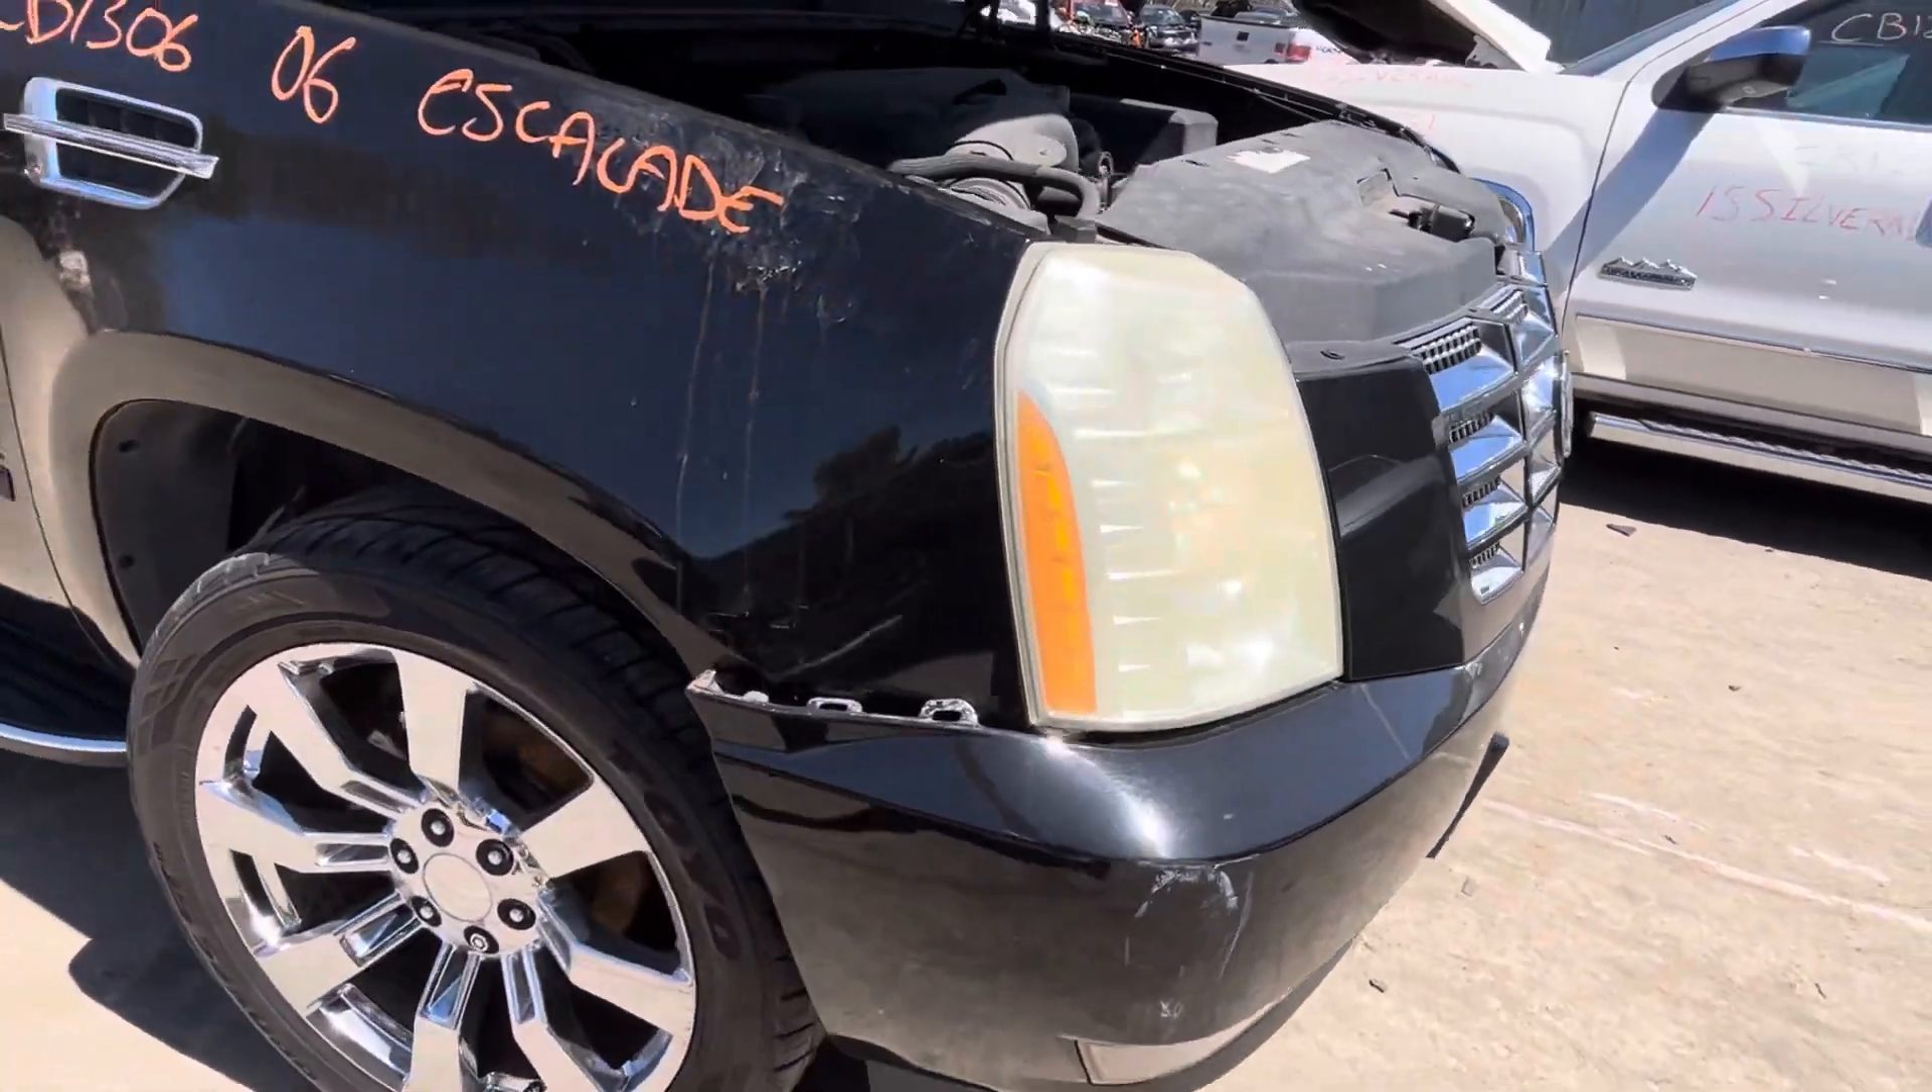Bumper's just sticking out a little bit.